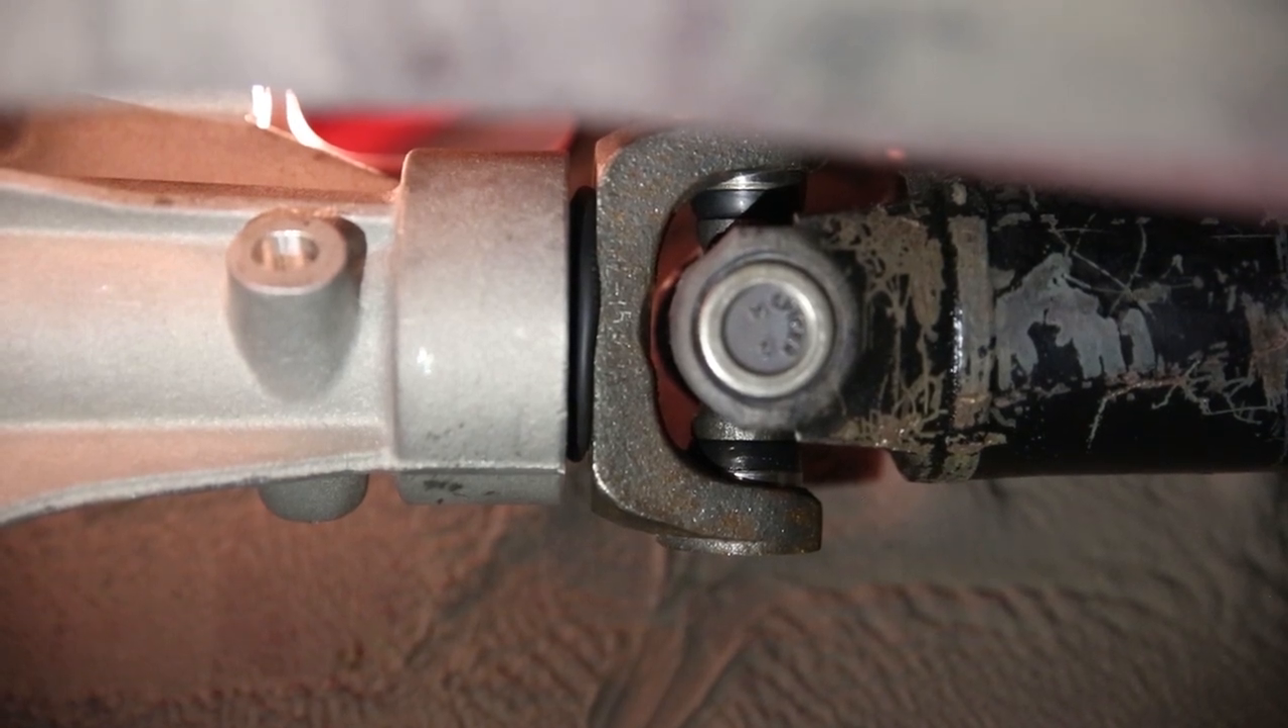The seal between the transmission output shaft the tail shaft and the drive shaft is like super compressed and slammed together.